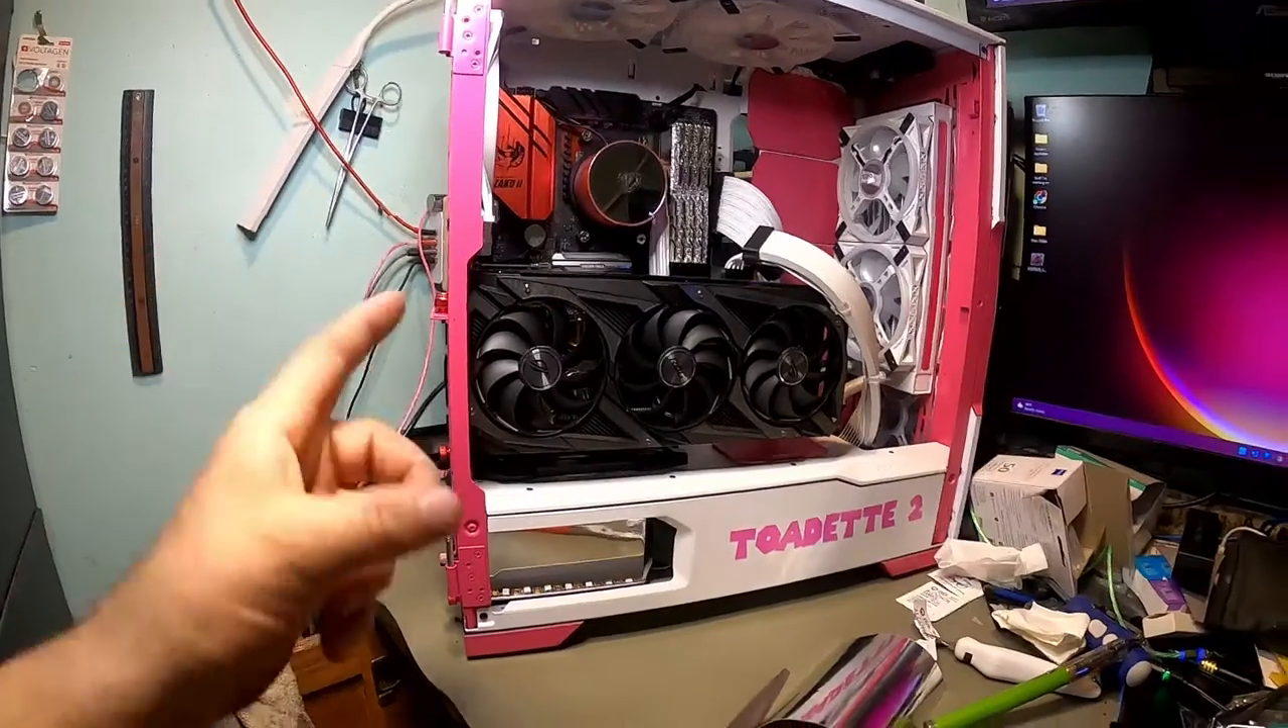Uh, as you can see, I've got the video card in now.